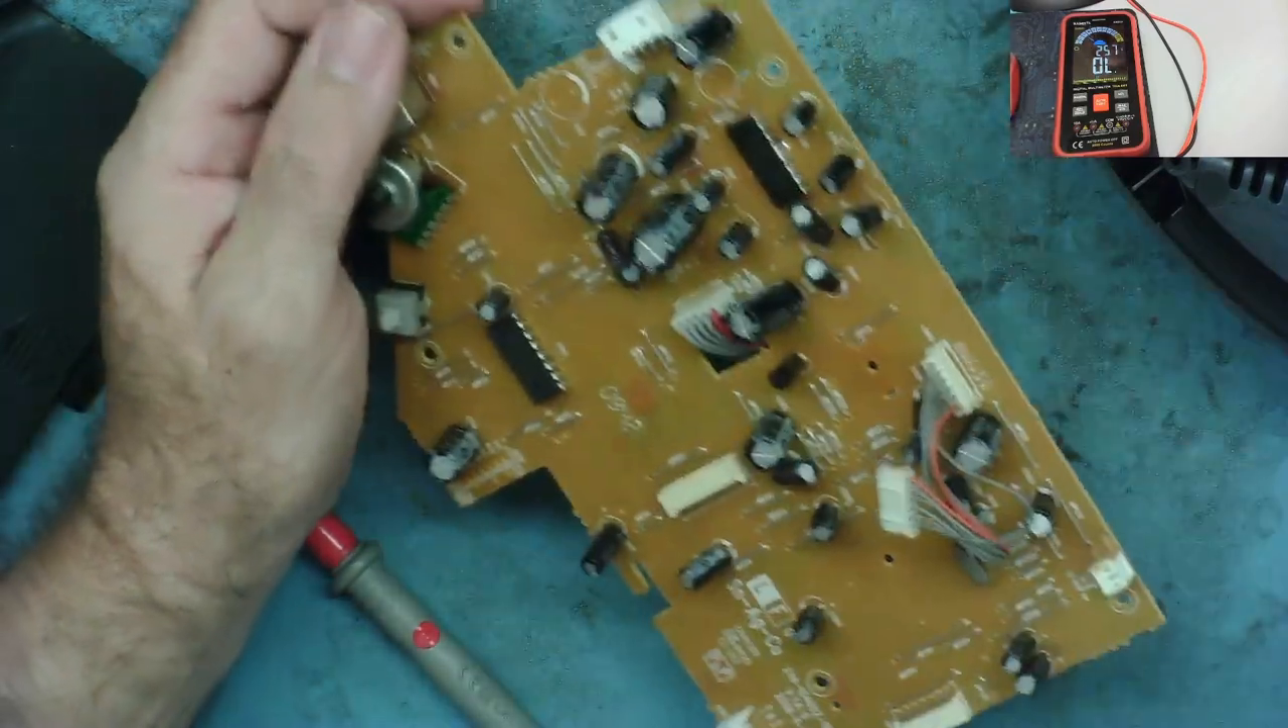Yeah, I've got the circuit board off.